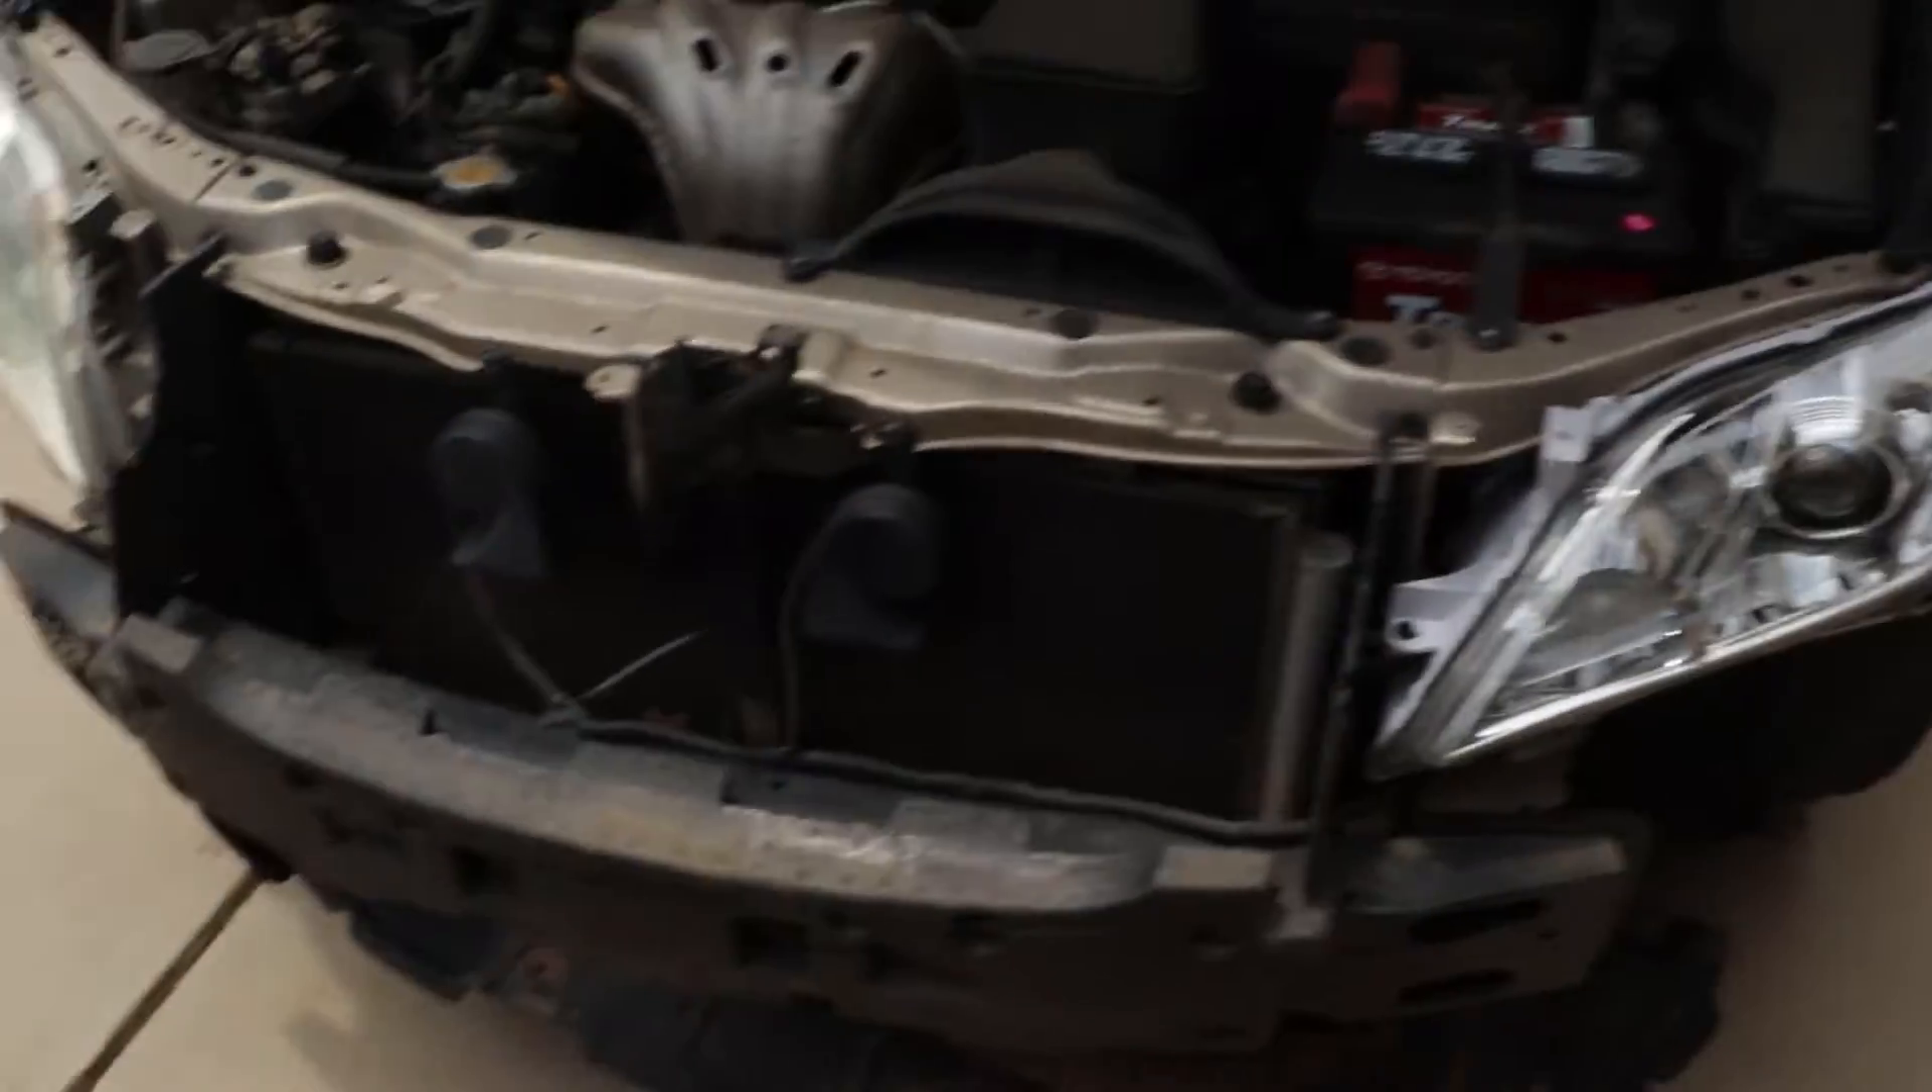So i got the first headlight in on the camry.